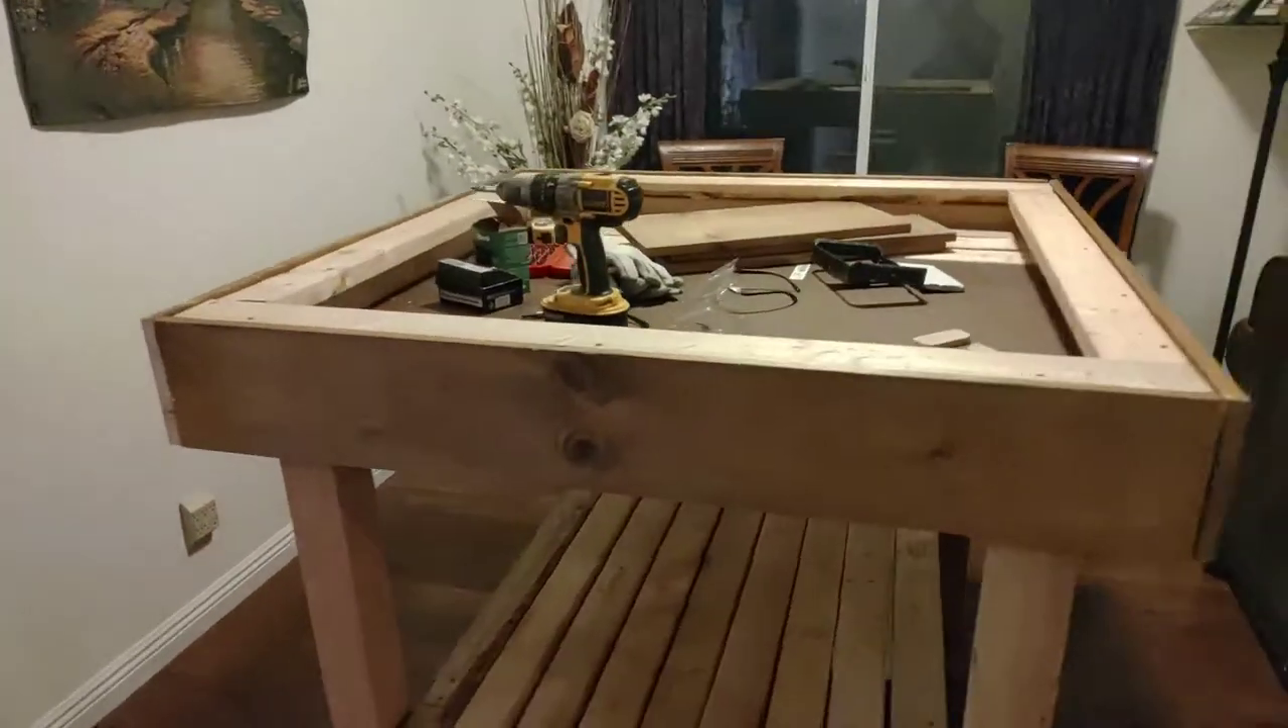I have the outer boards on now.